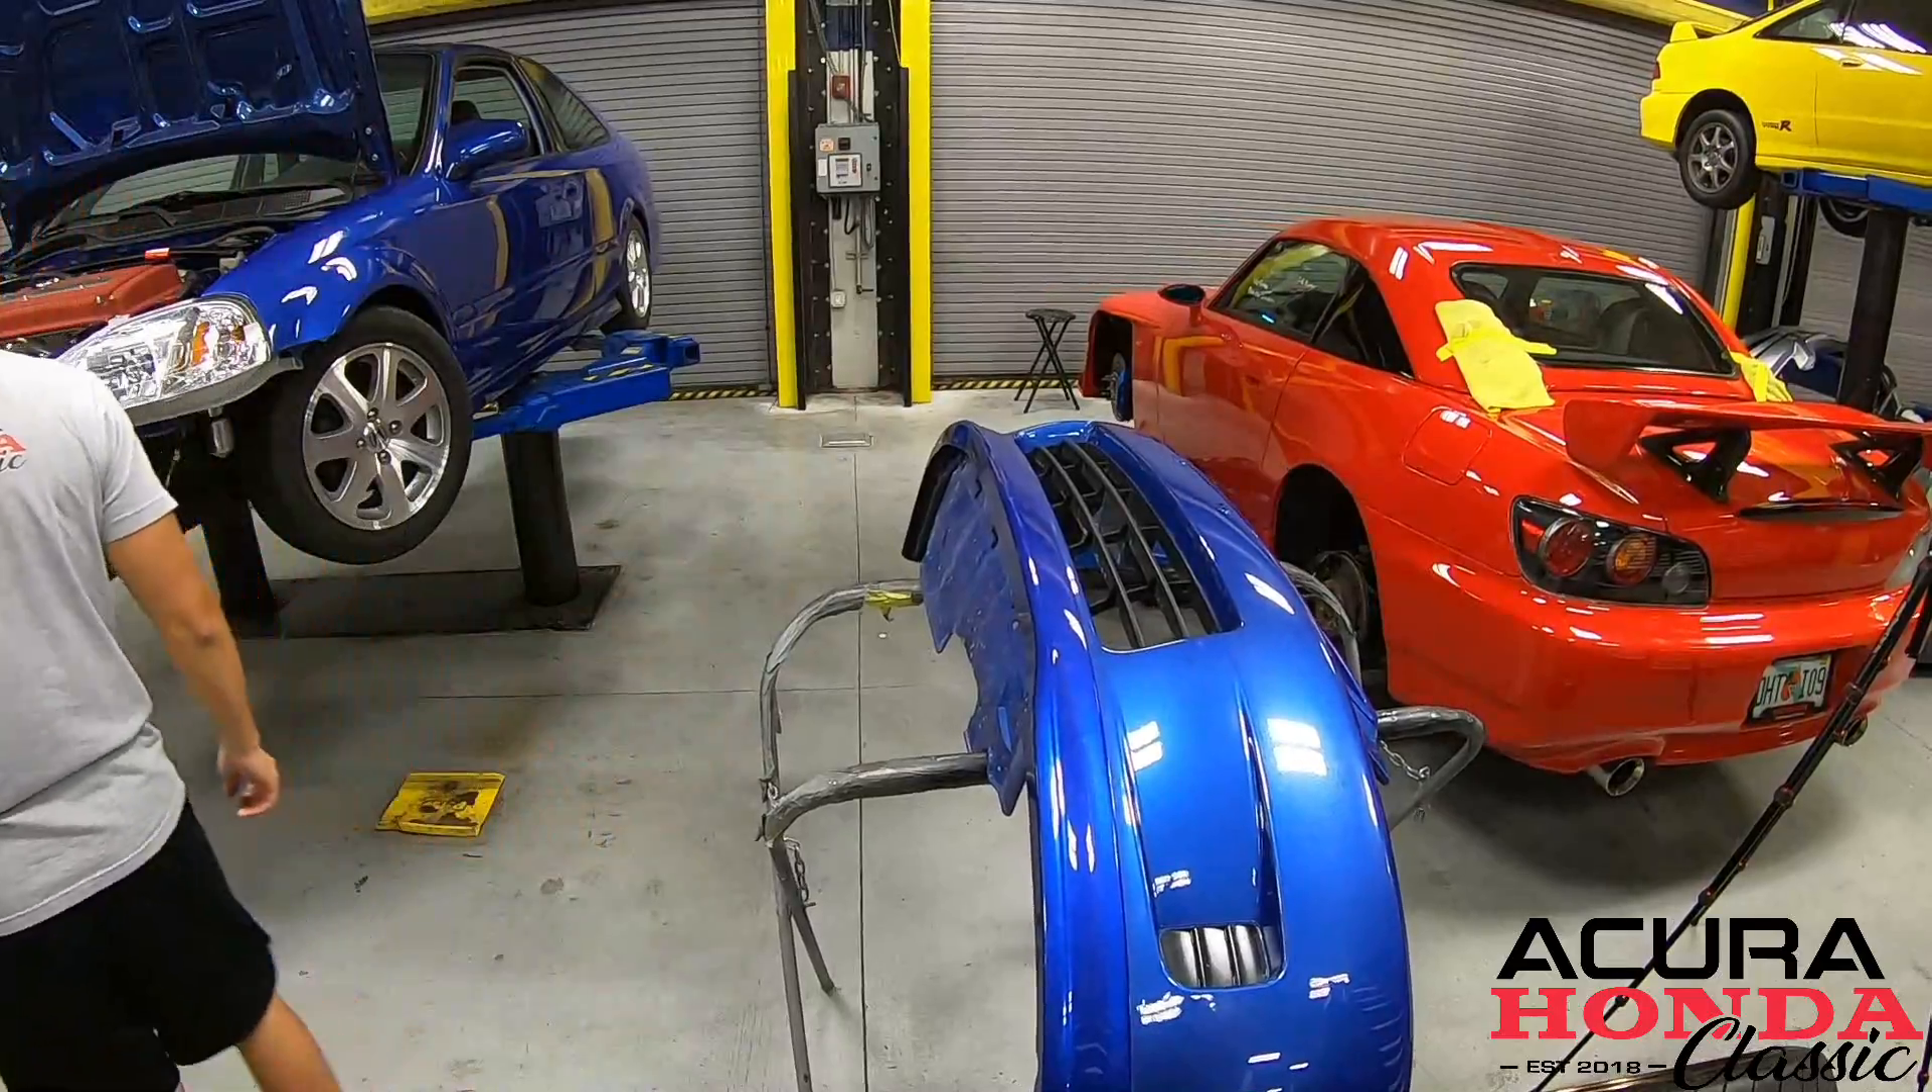All right I just removed the bumper.